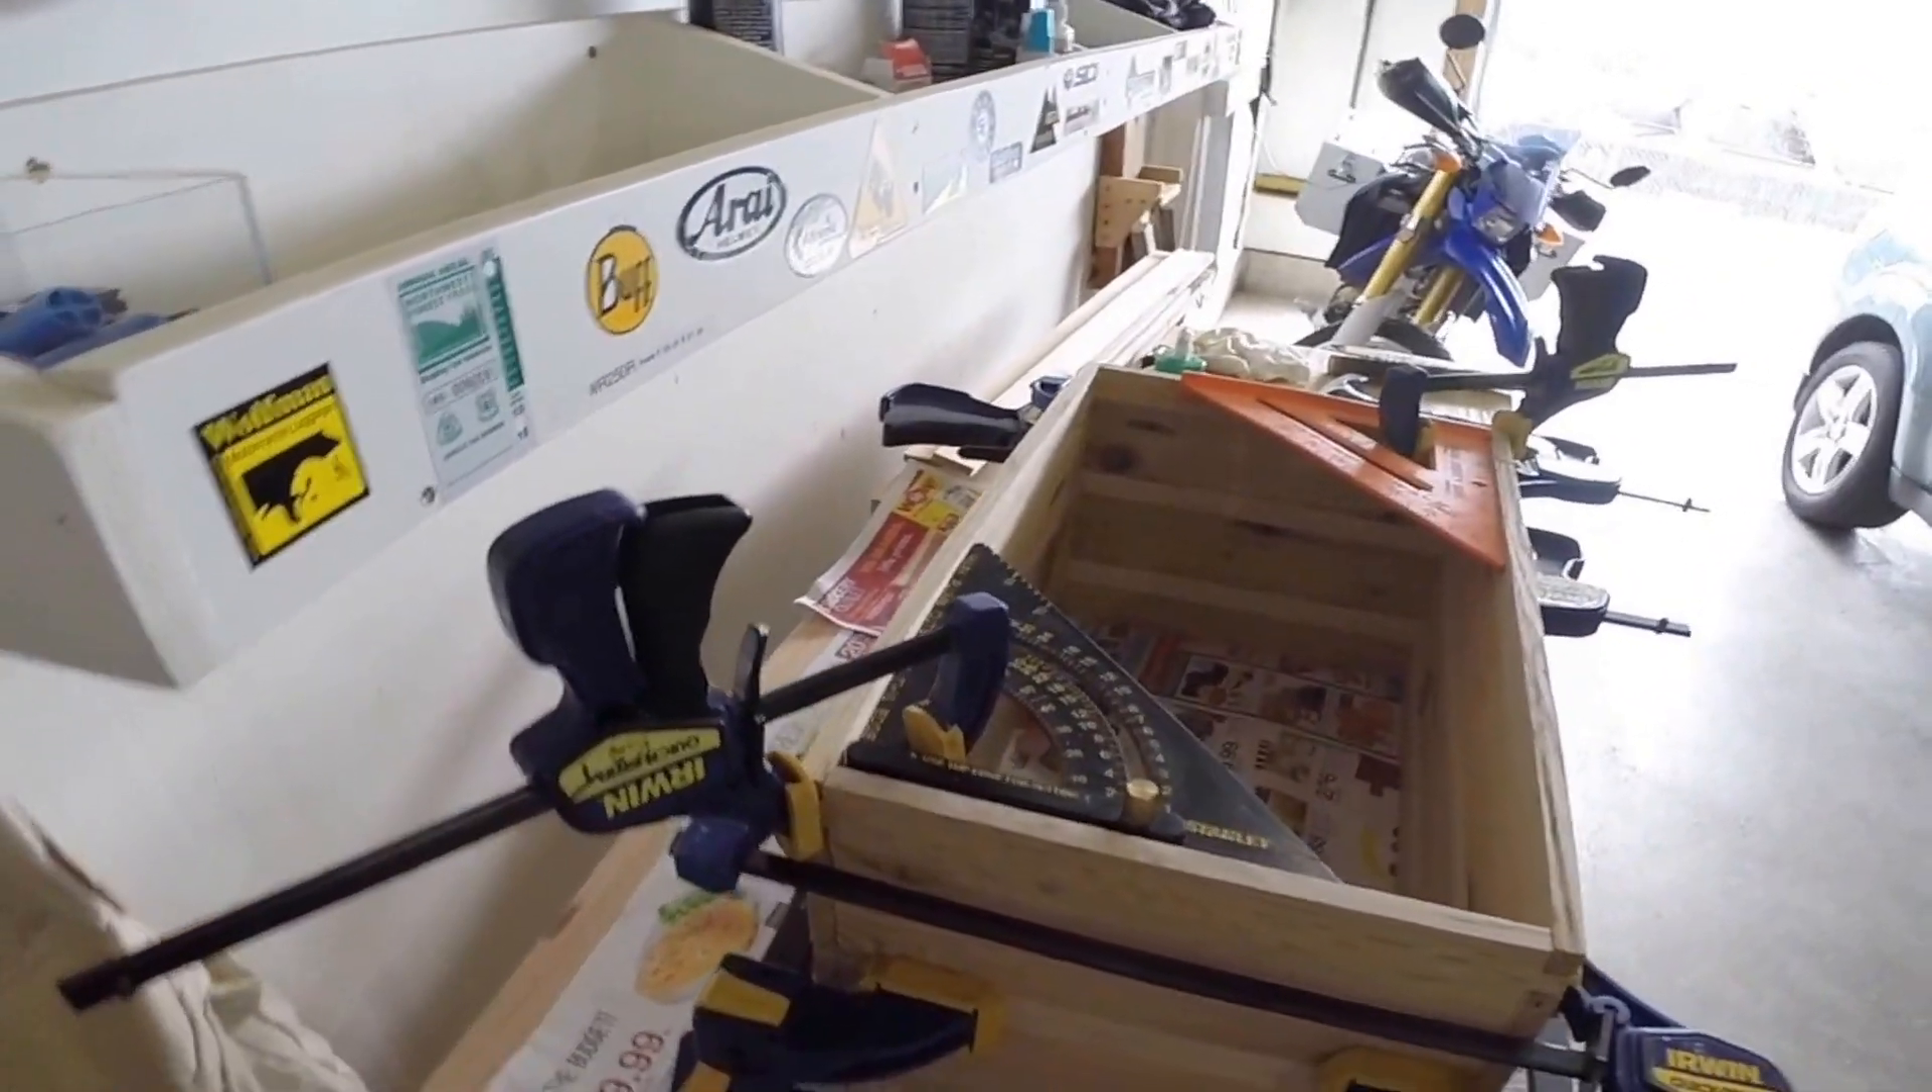So, that's the initial glue up. That big monstrosity of clamps and squares and whatnot.